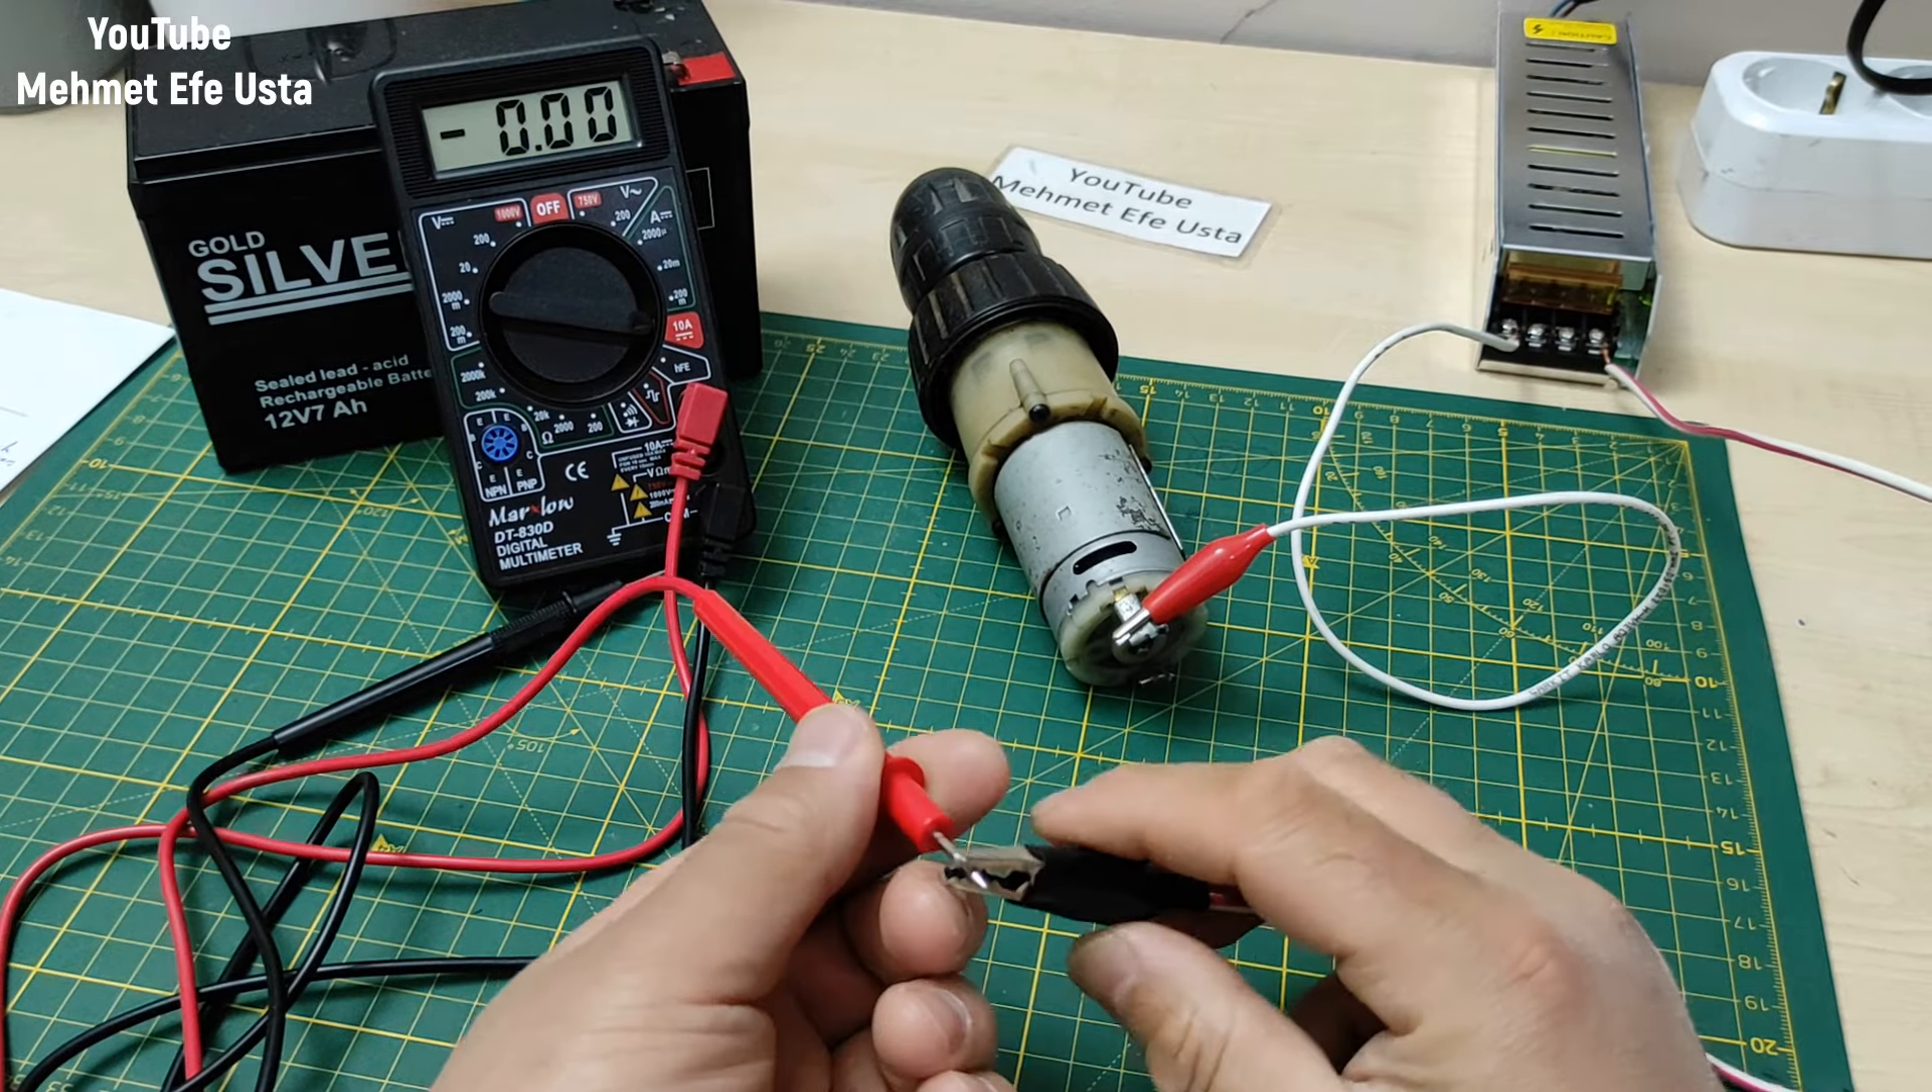Bakın kırmızı kablom matkabıma direkt bağlandı.